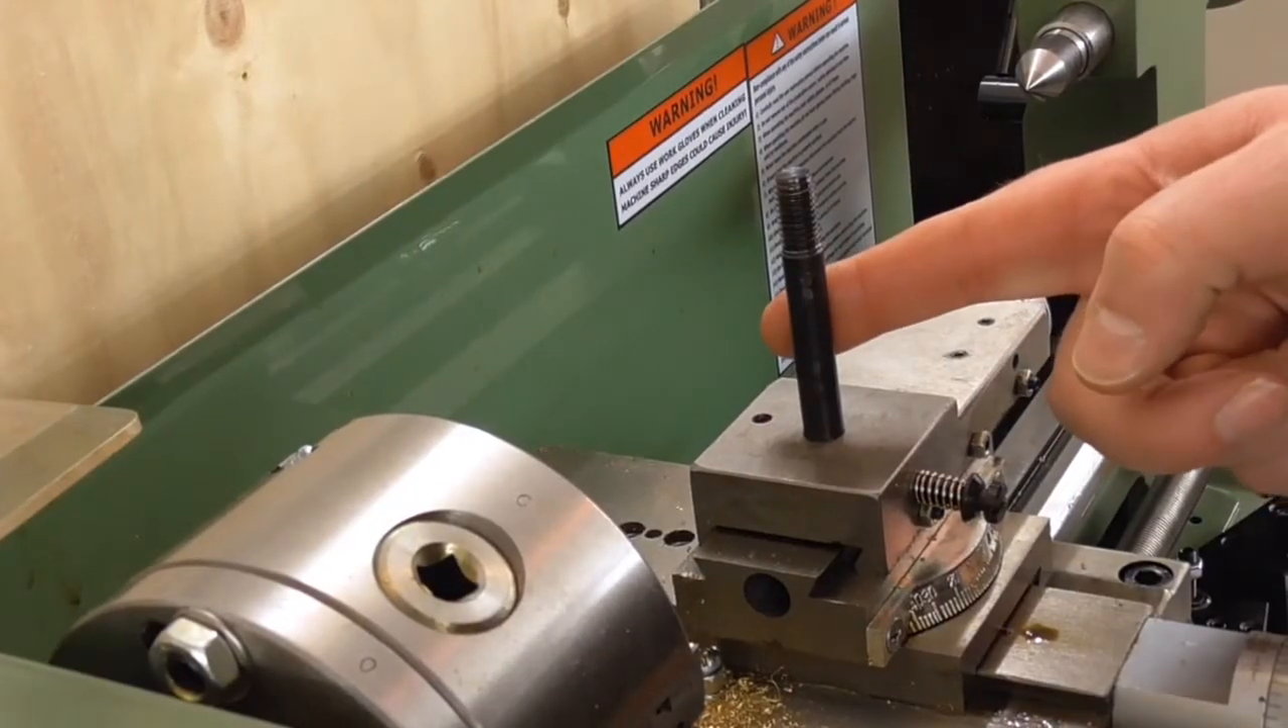Well, I got the stud fitted.